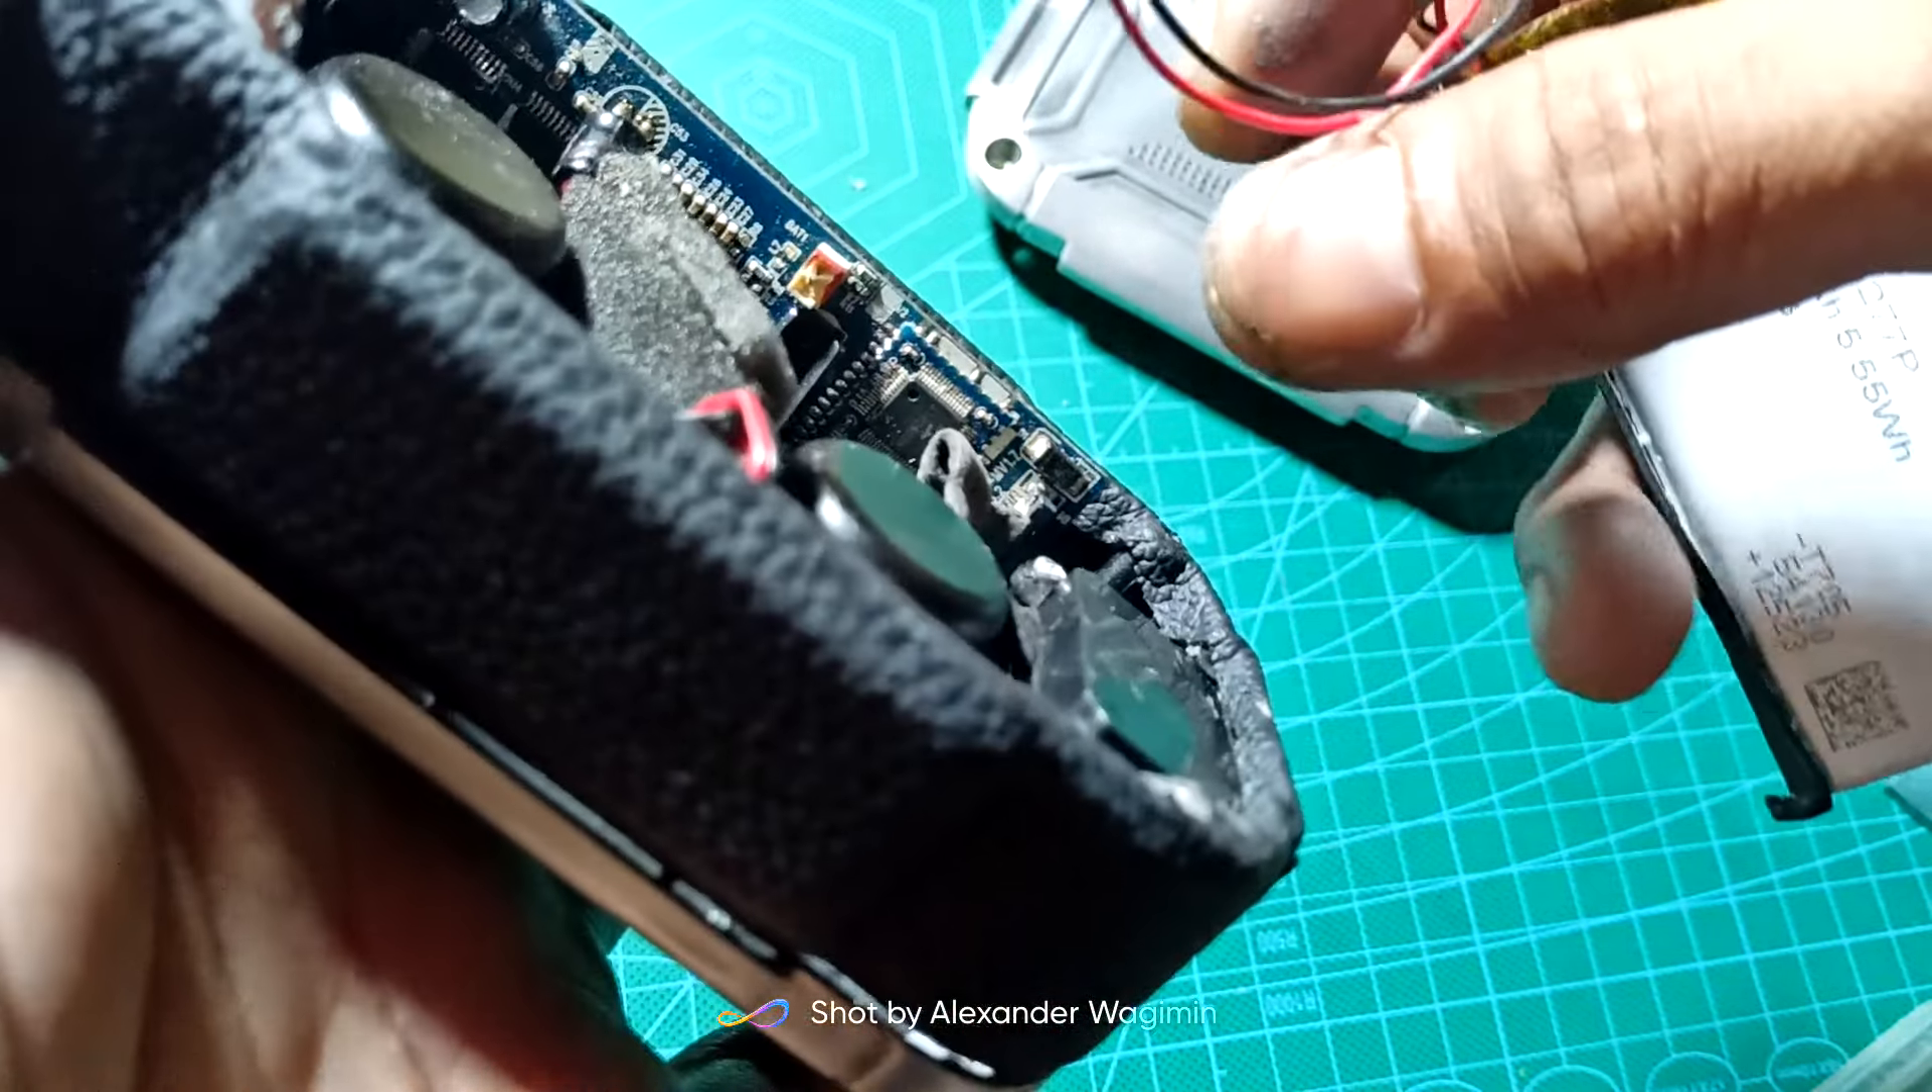Baterainya ini belum dipasang. Baterainya kita pasang dulu.